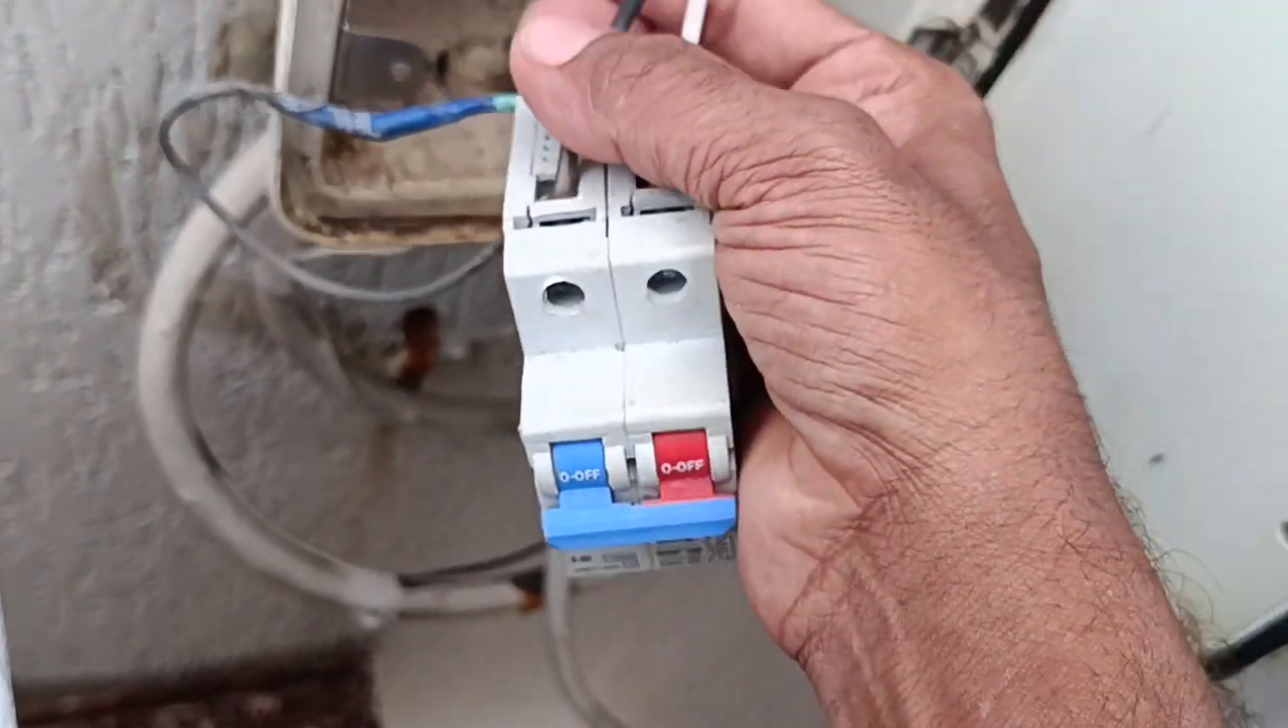मैंने जो MCB का कनेक्शन है वो कर दिया है पर अंदर अभी मैंने फिट नहीं किया है।